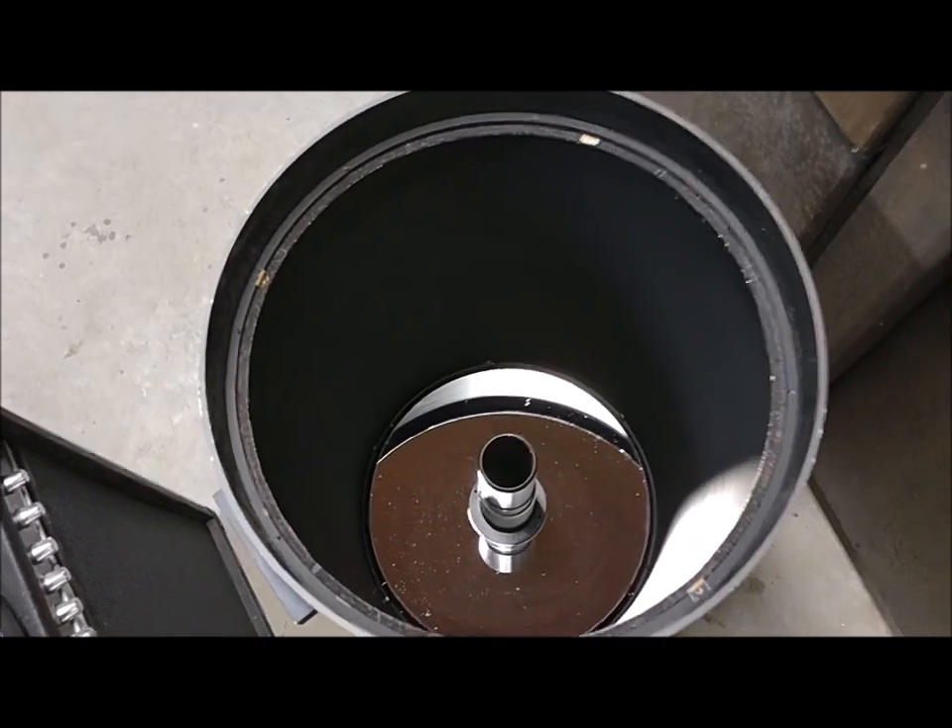And with the corrector plate out you can see down into the primary mirror.